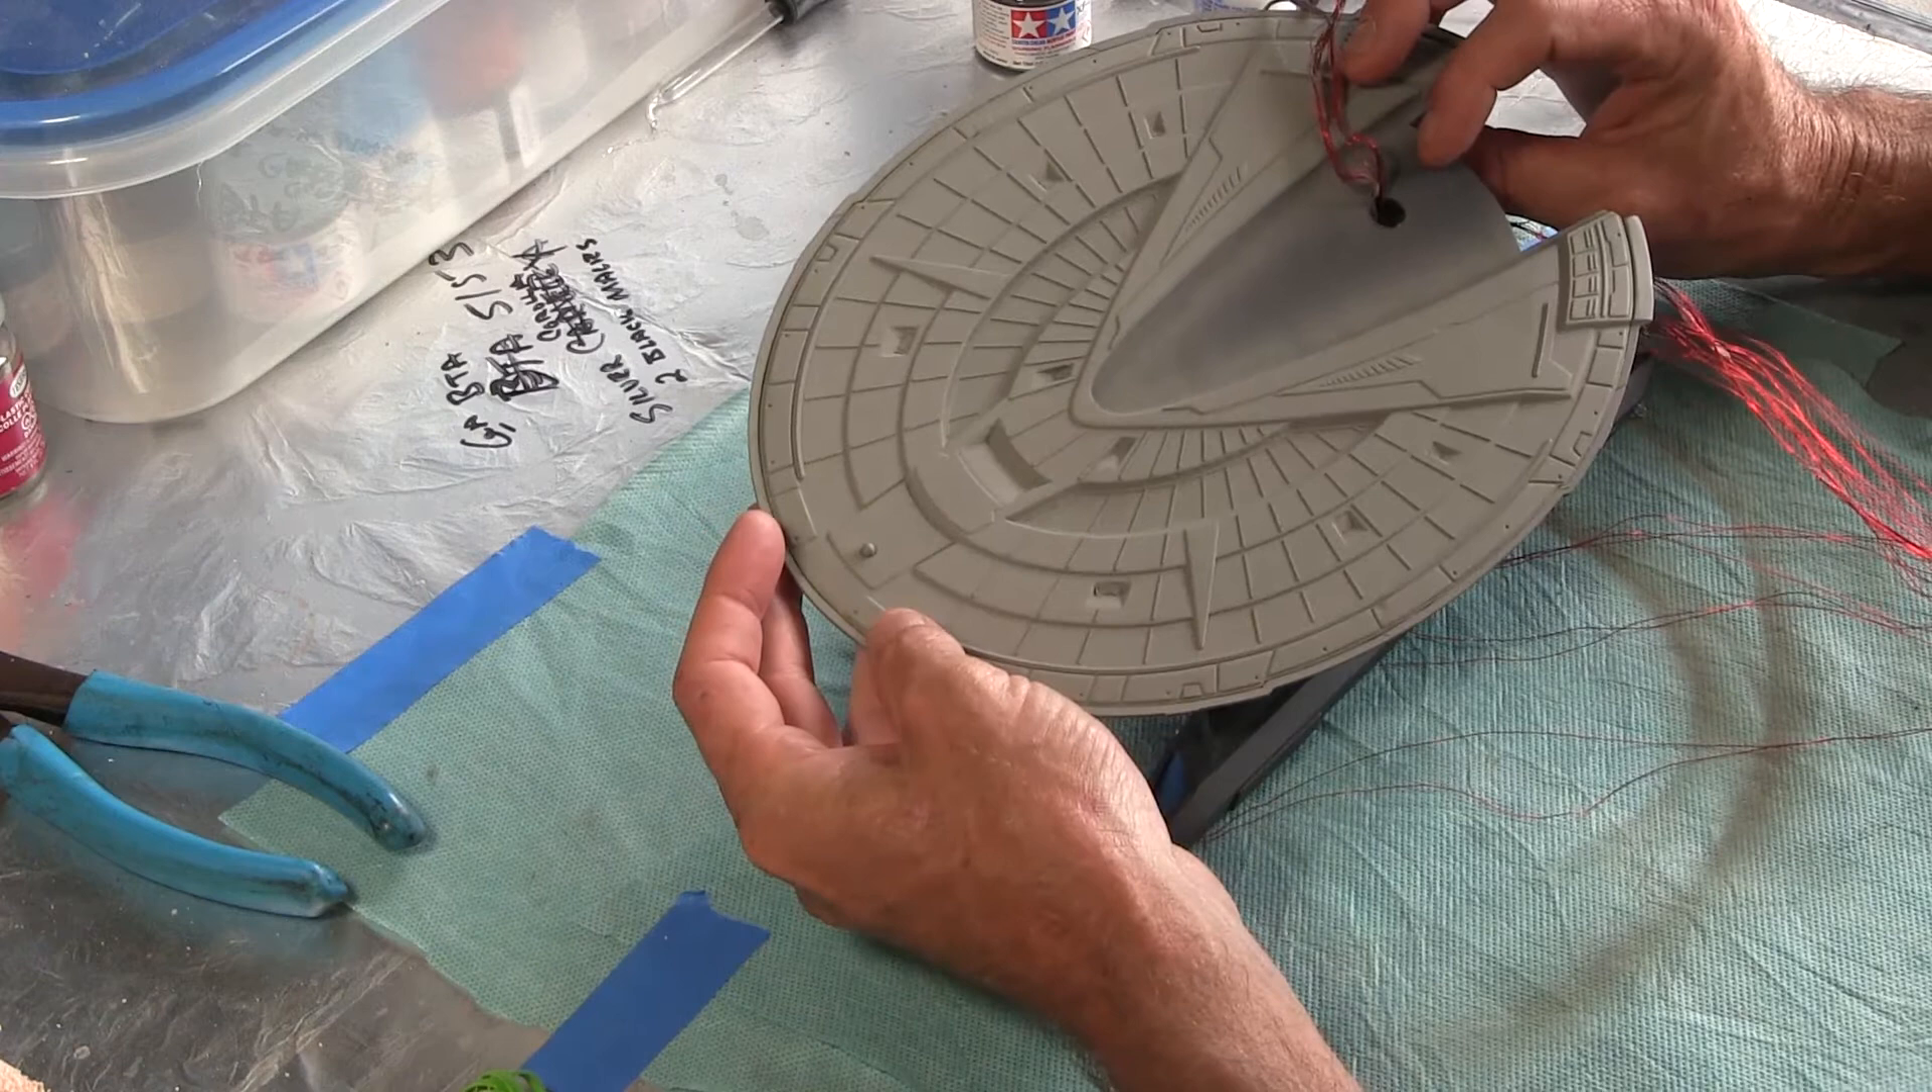I've got the saucer section put together and I've got my first coat of paint.